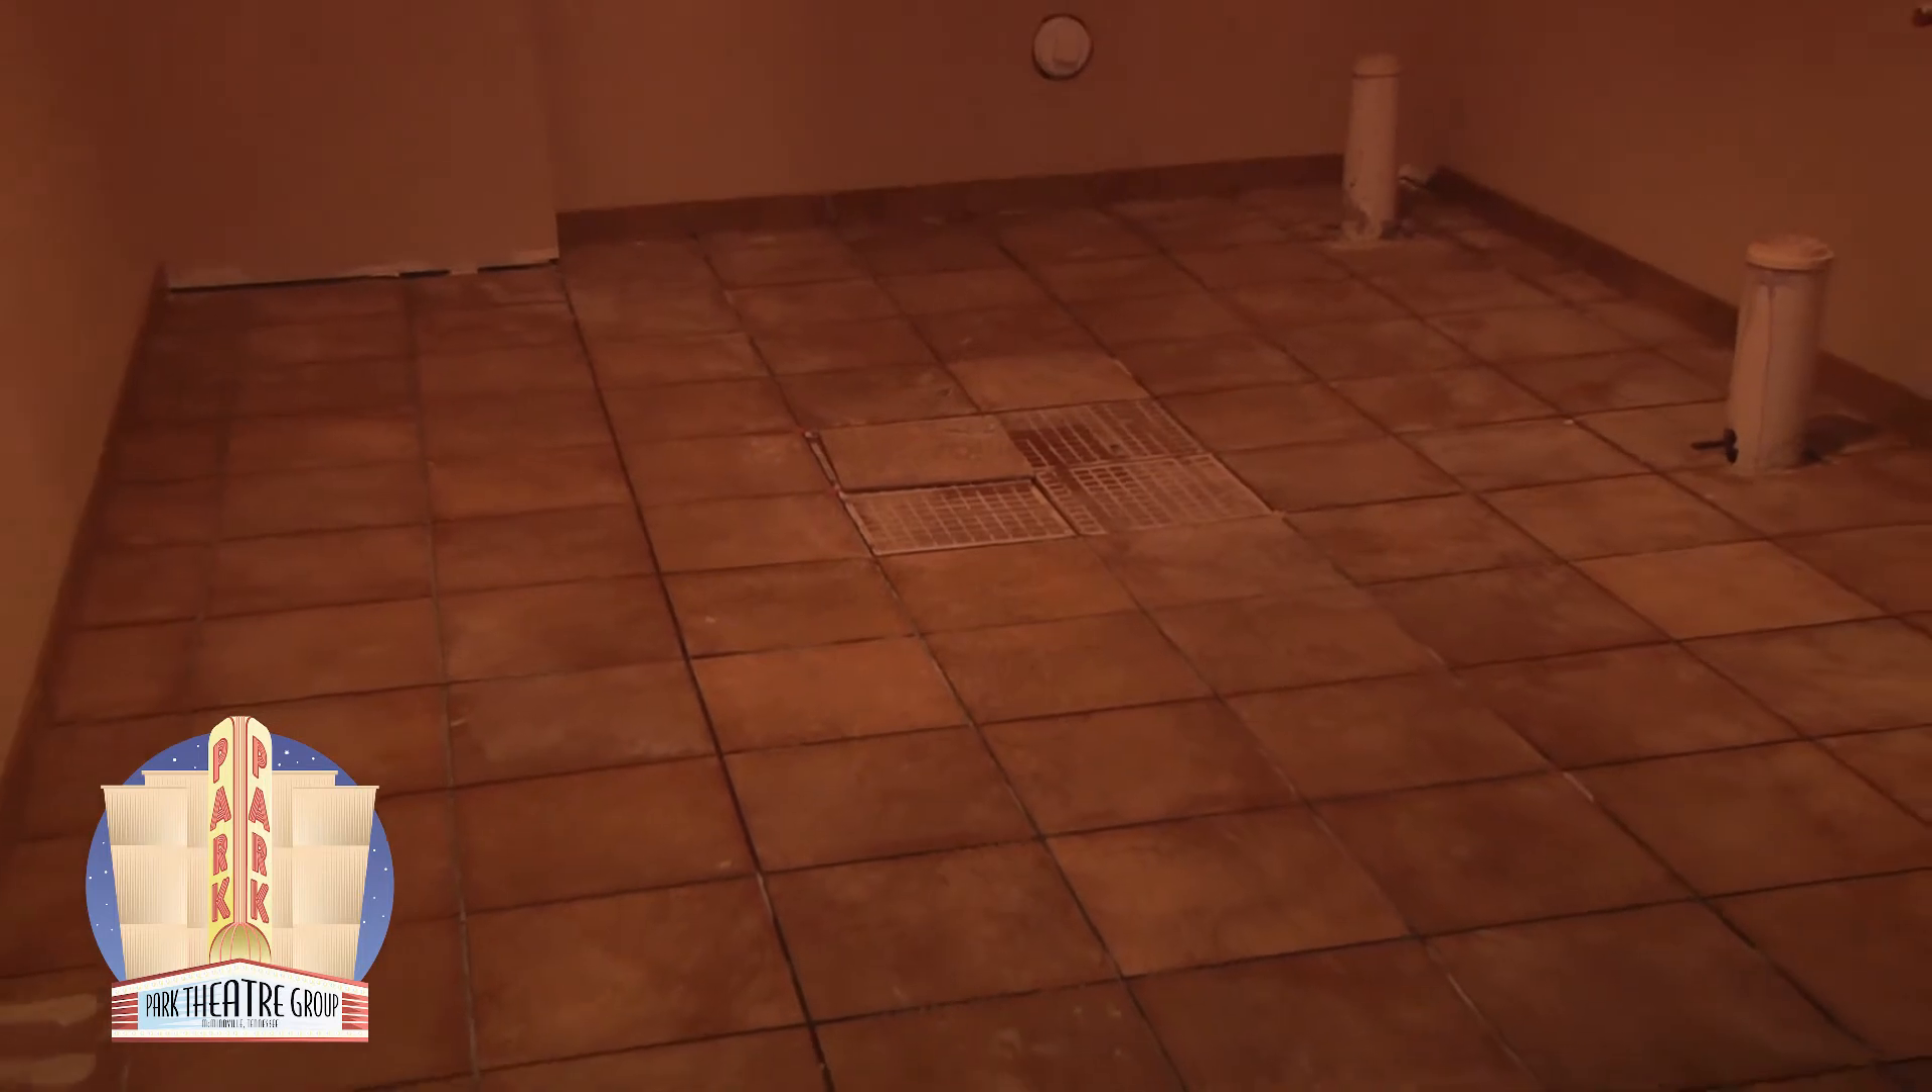Most of the tile has now been laid and is ready for grouting this week.